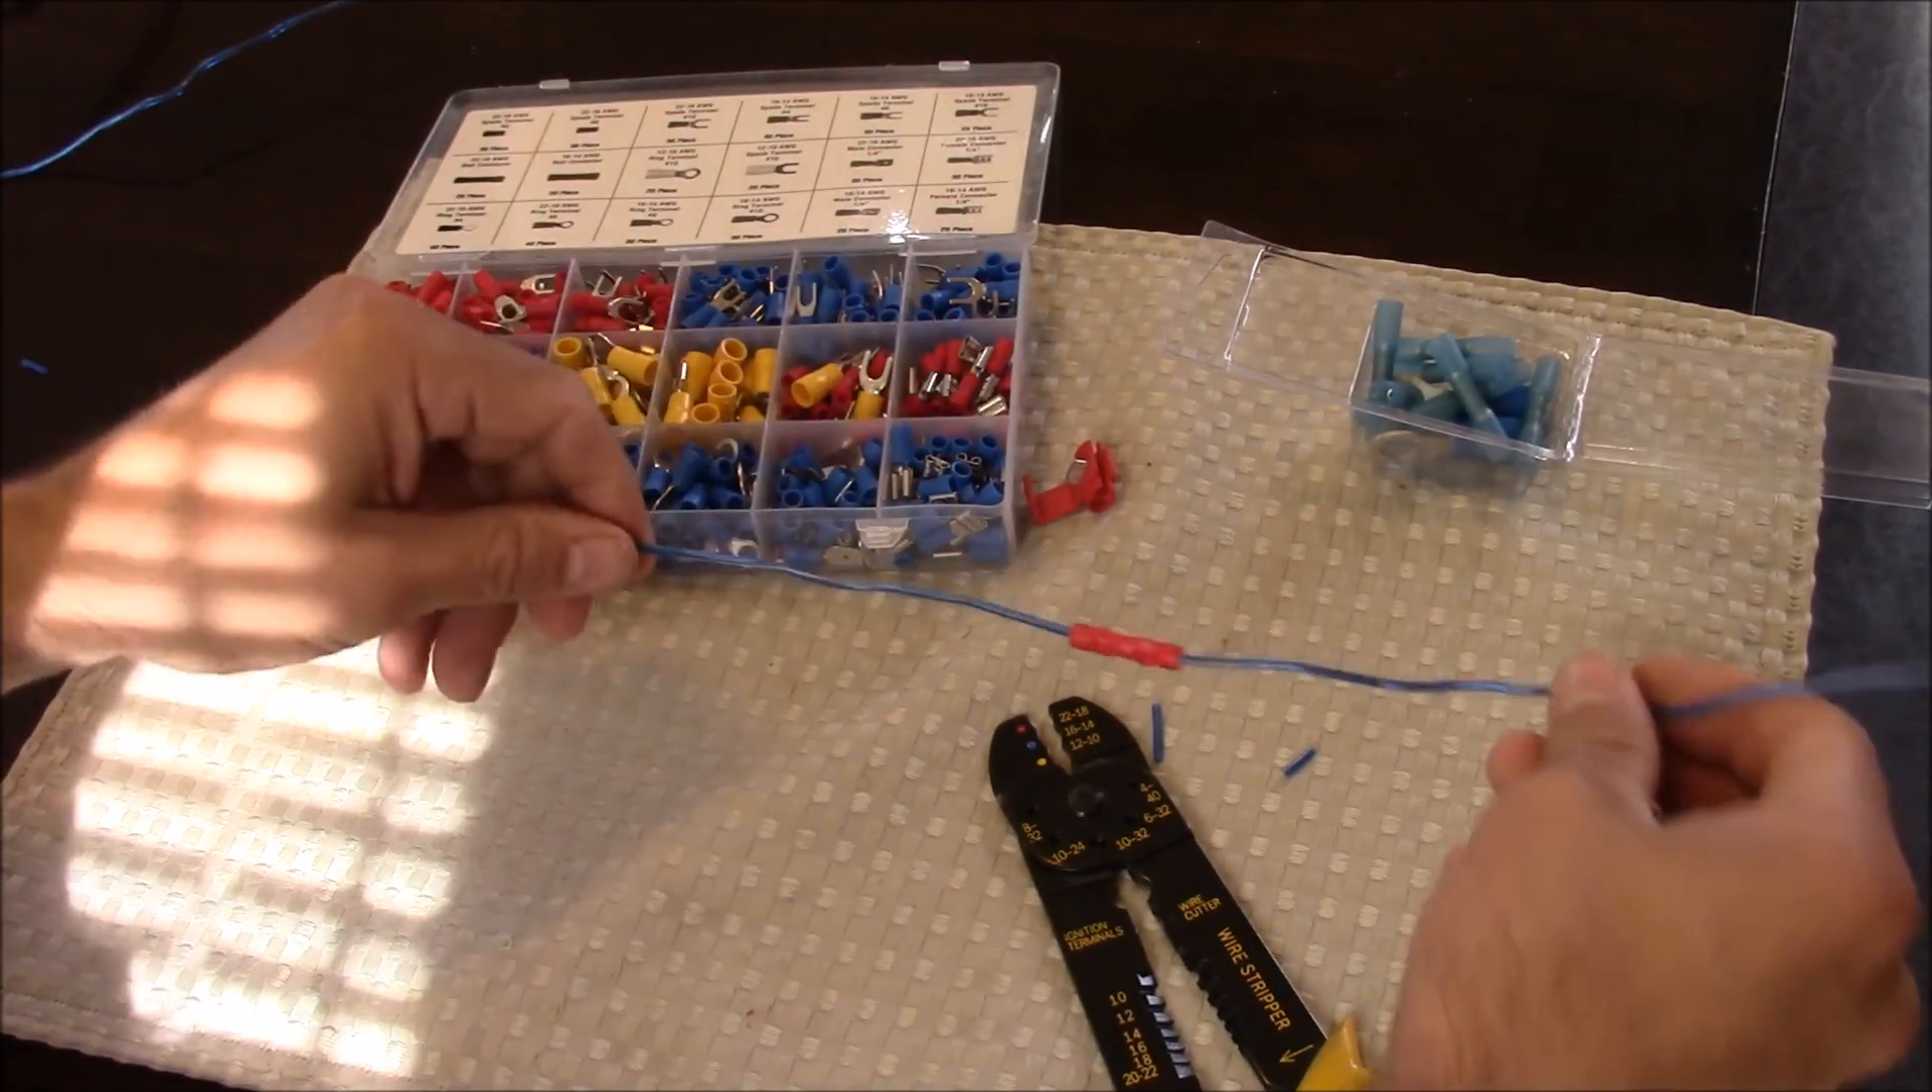Okay, this connection is all finished.